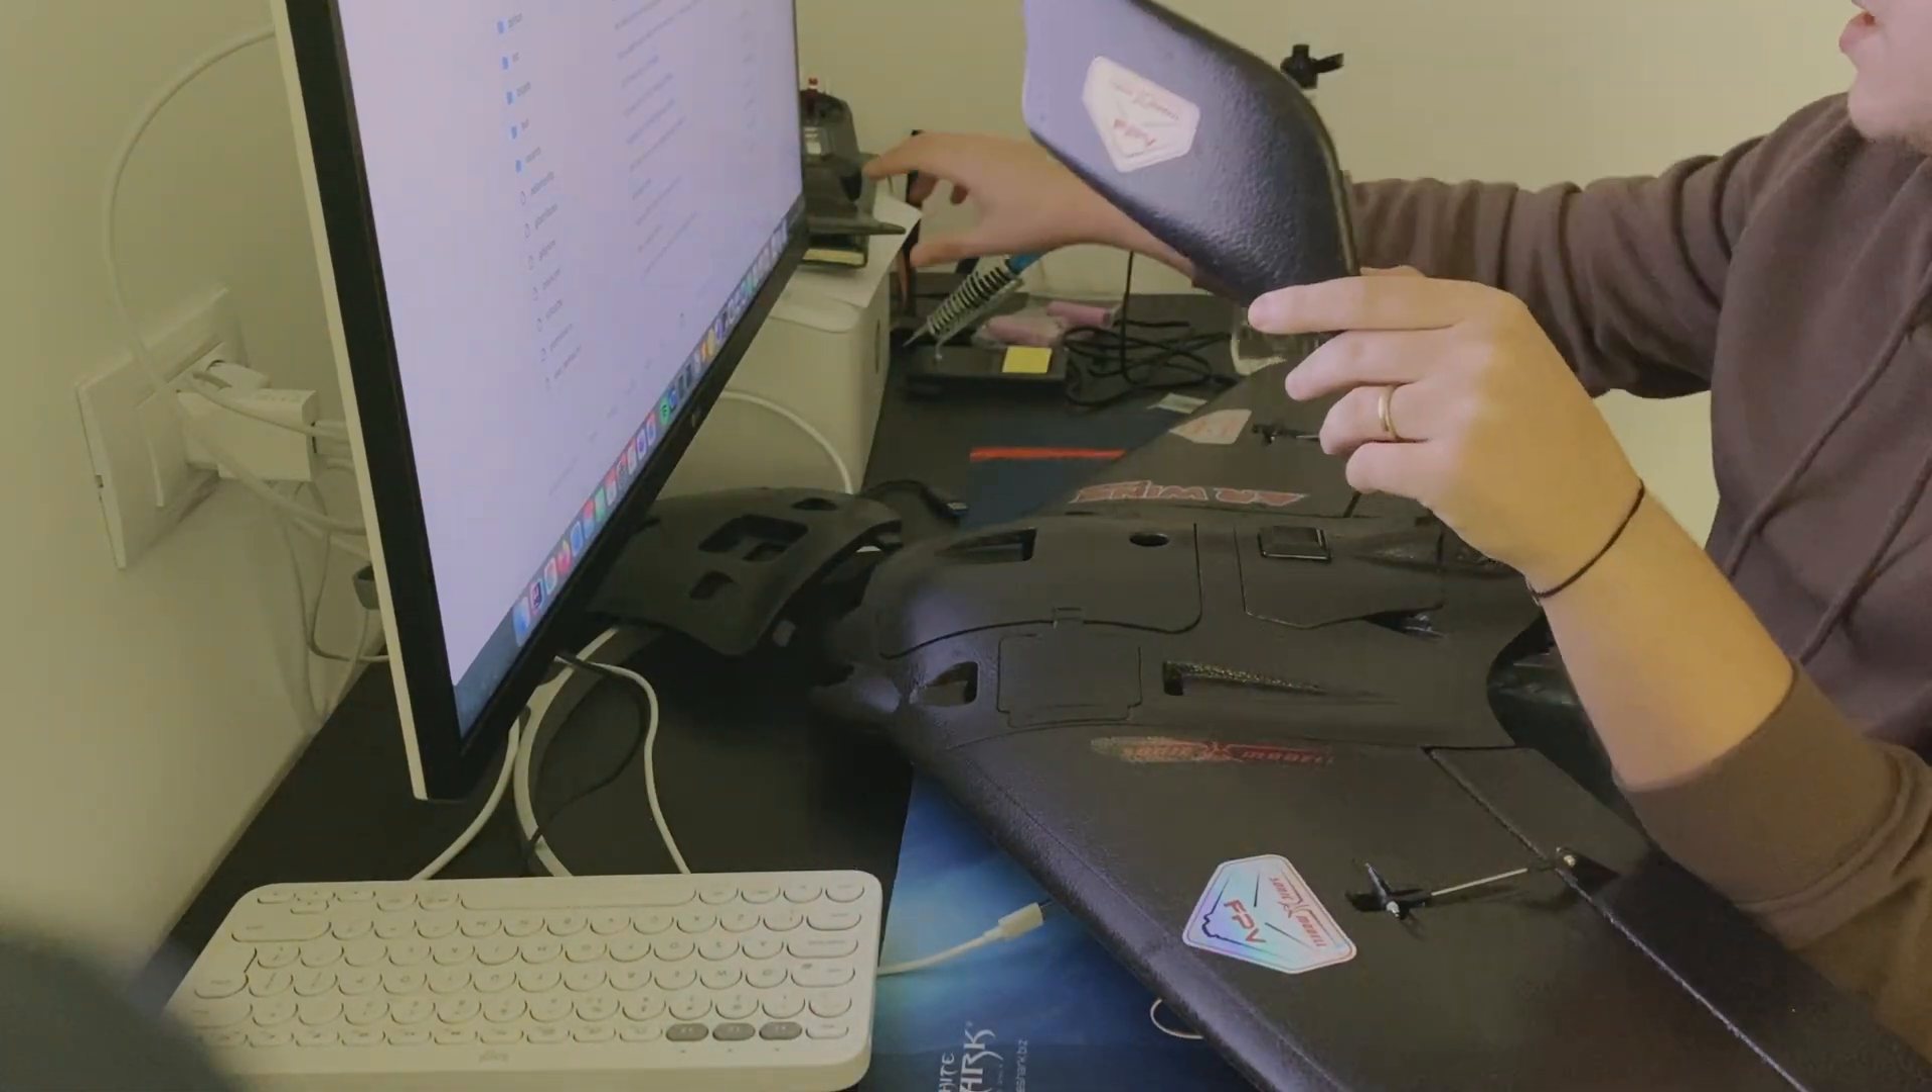So these are the wingtips I haven't mounted them yet.